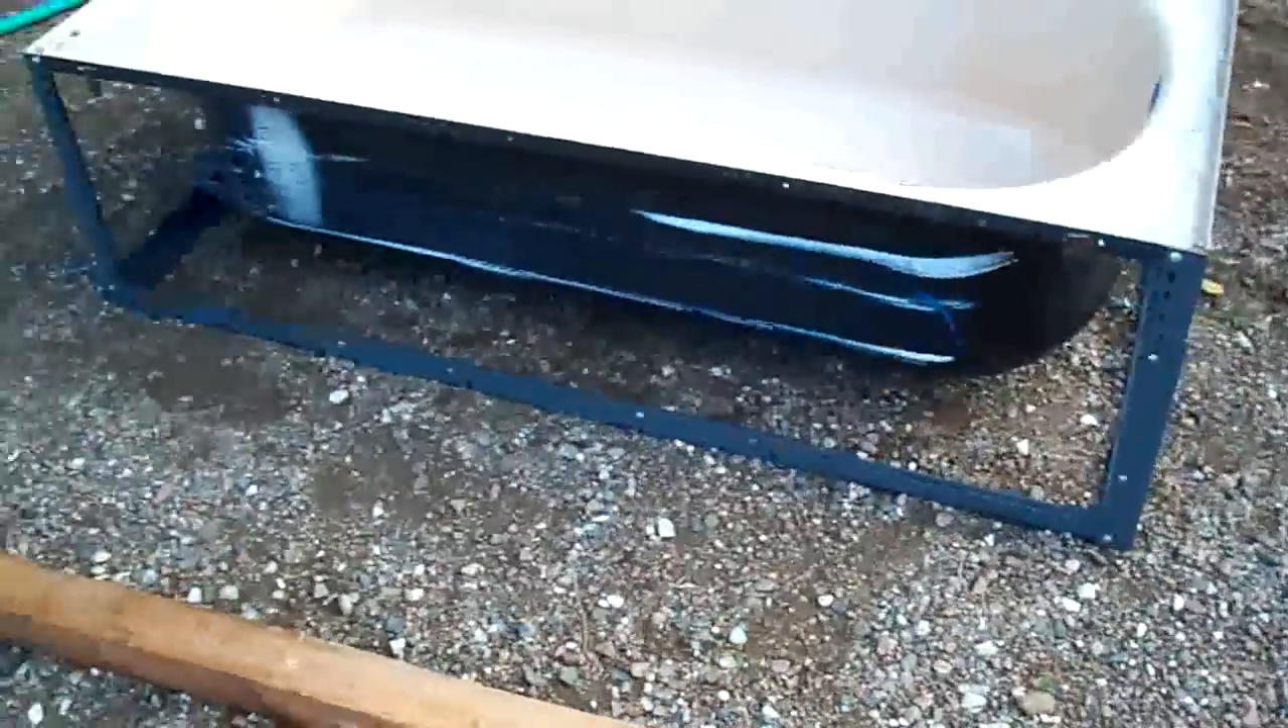Okay, I've got a frame now built Around the tub.